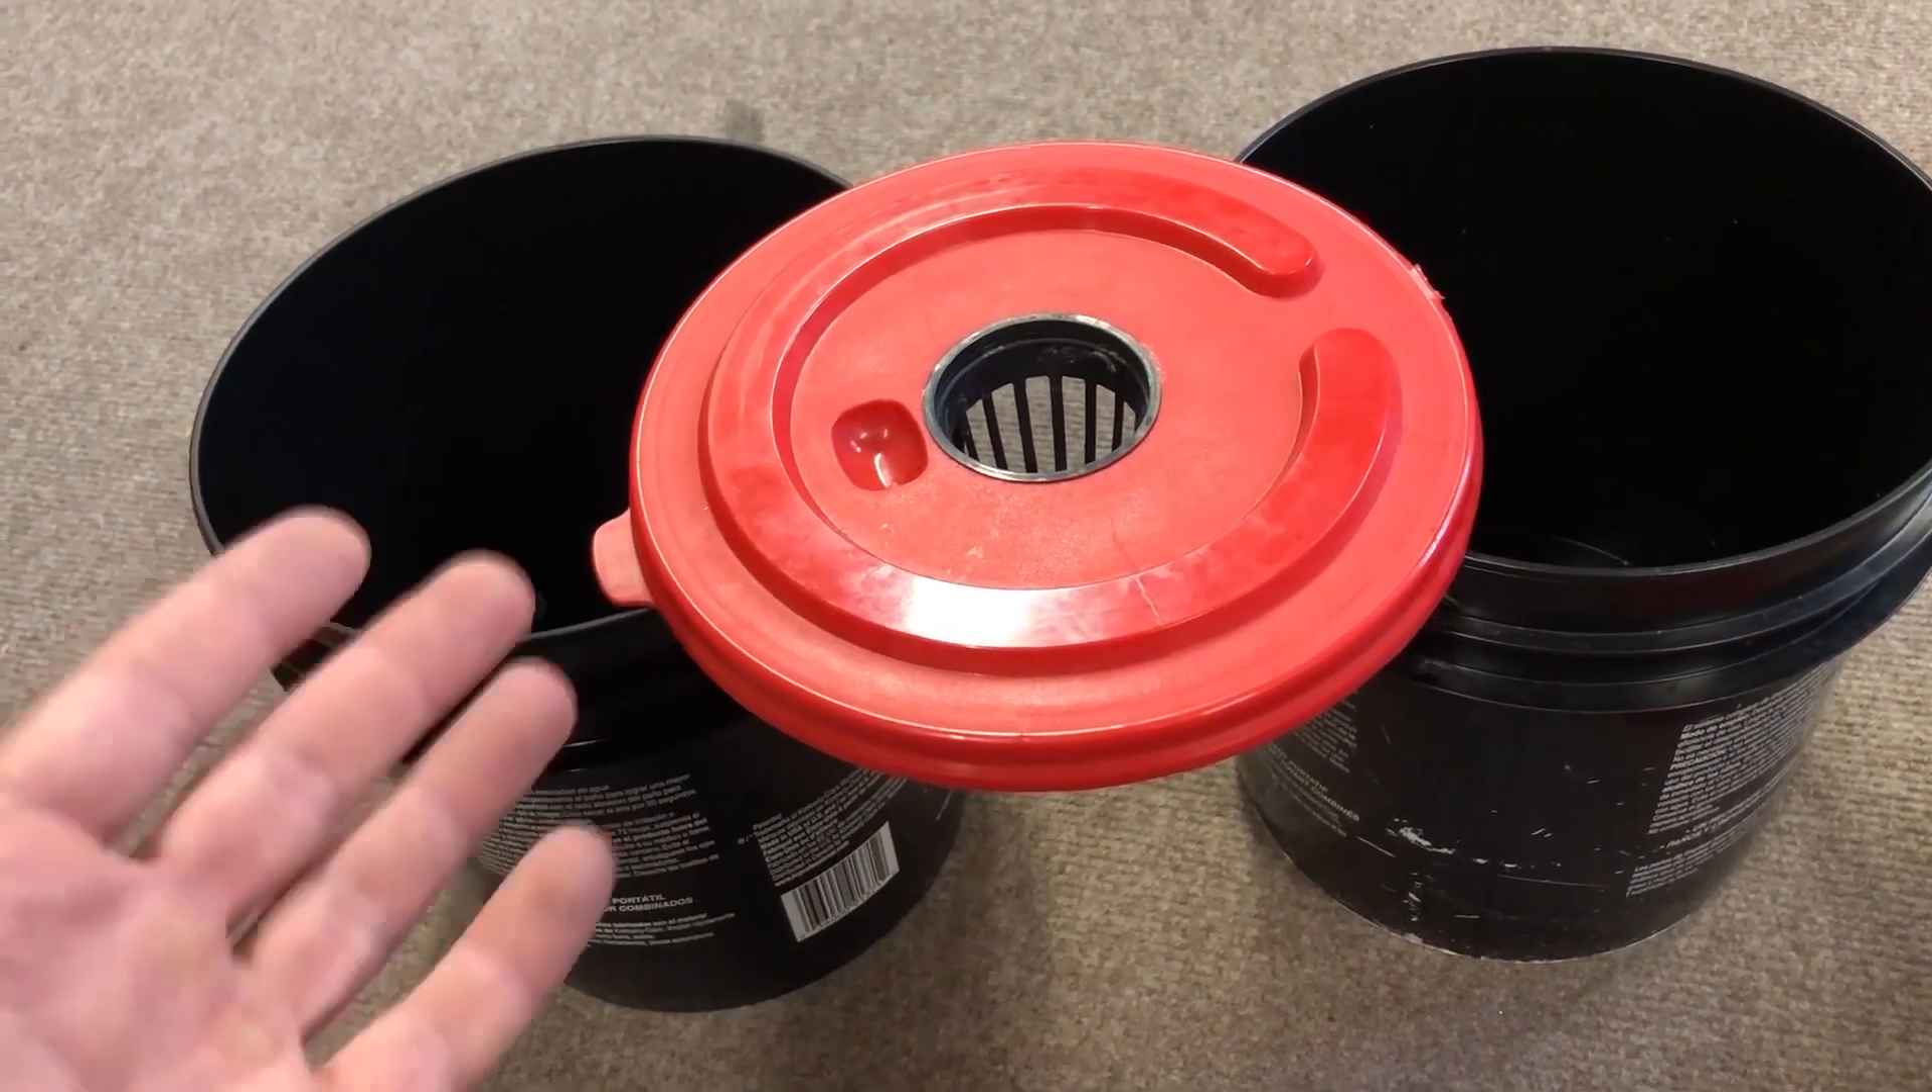You can see that the net pot fits in there.